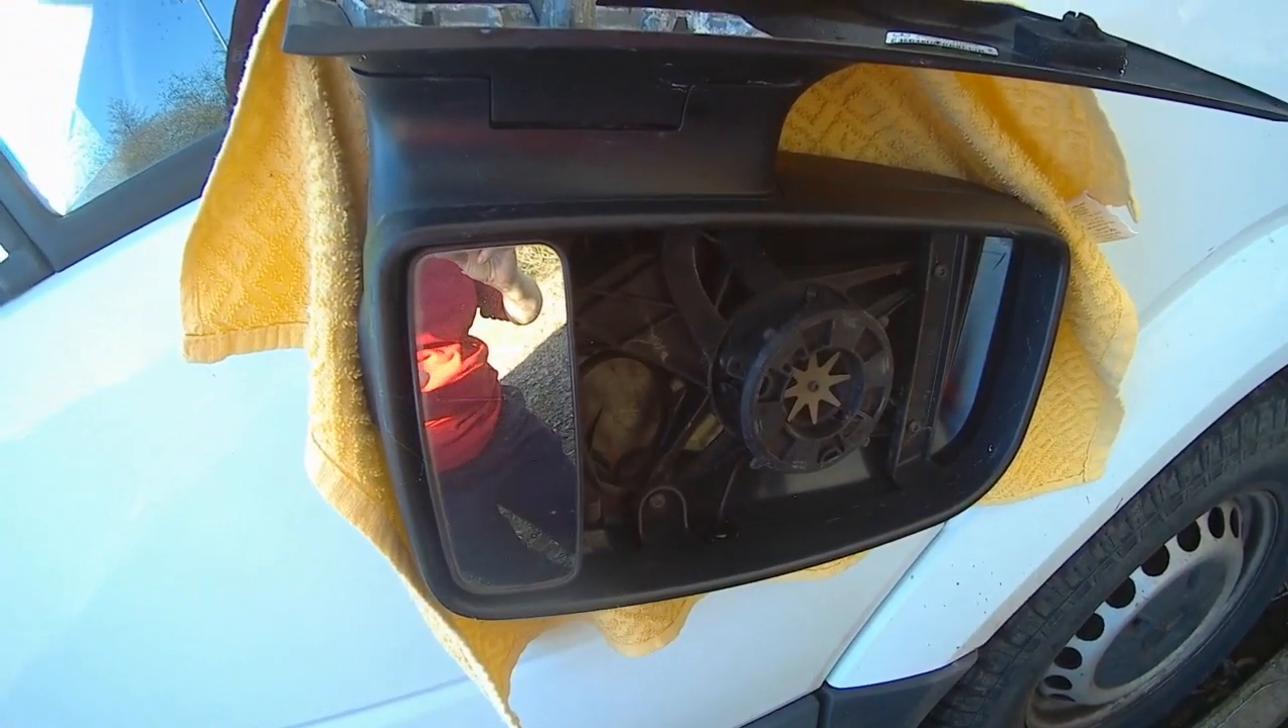Now, I've taken off the, uh, the glass from the mirror.